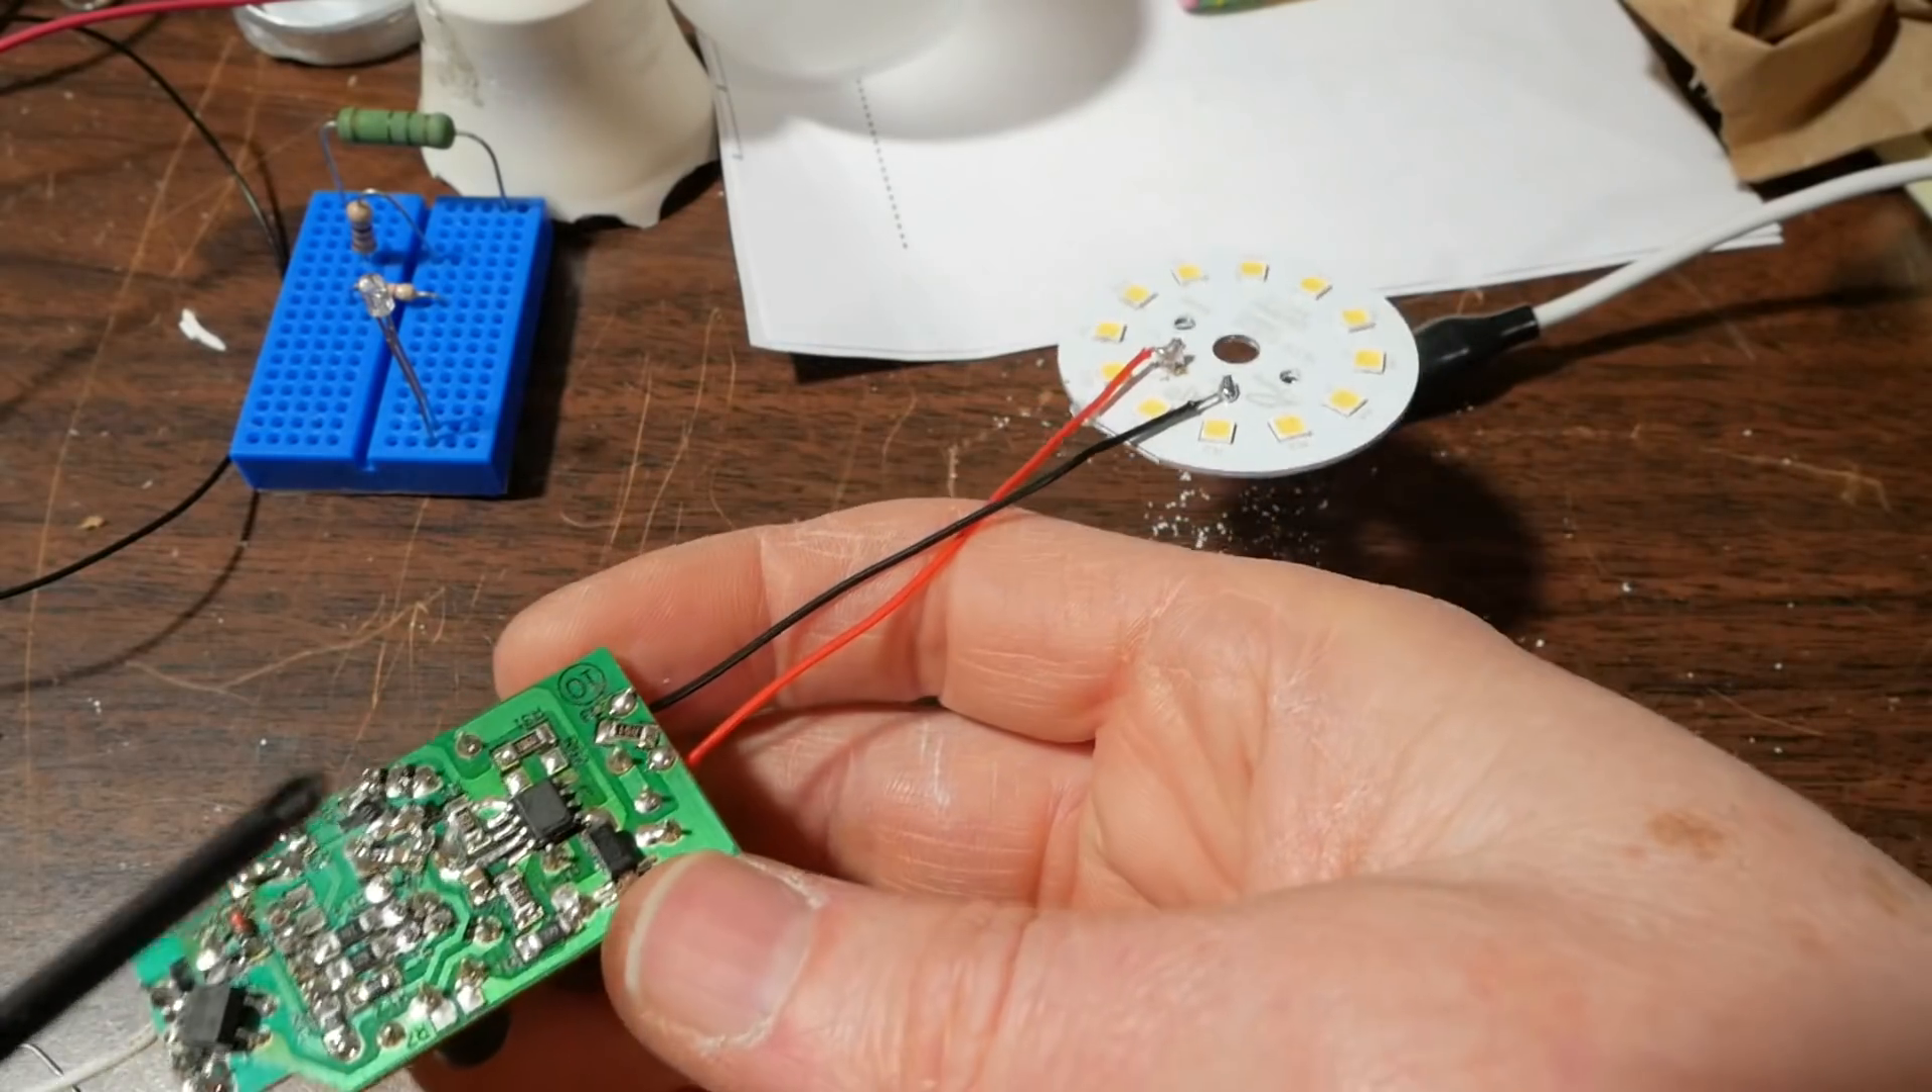Okay so I liberated the driver board from the bulb.